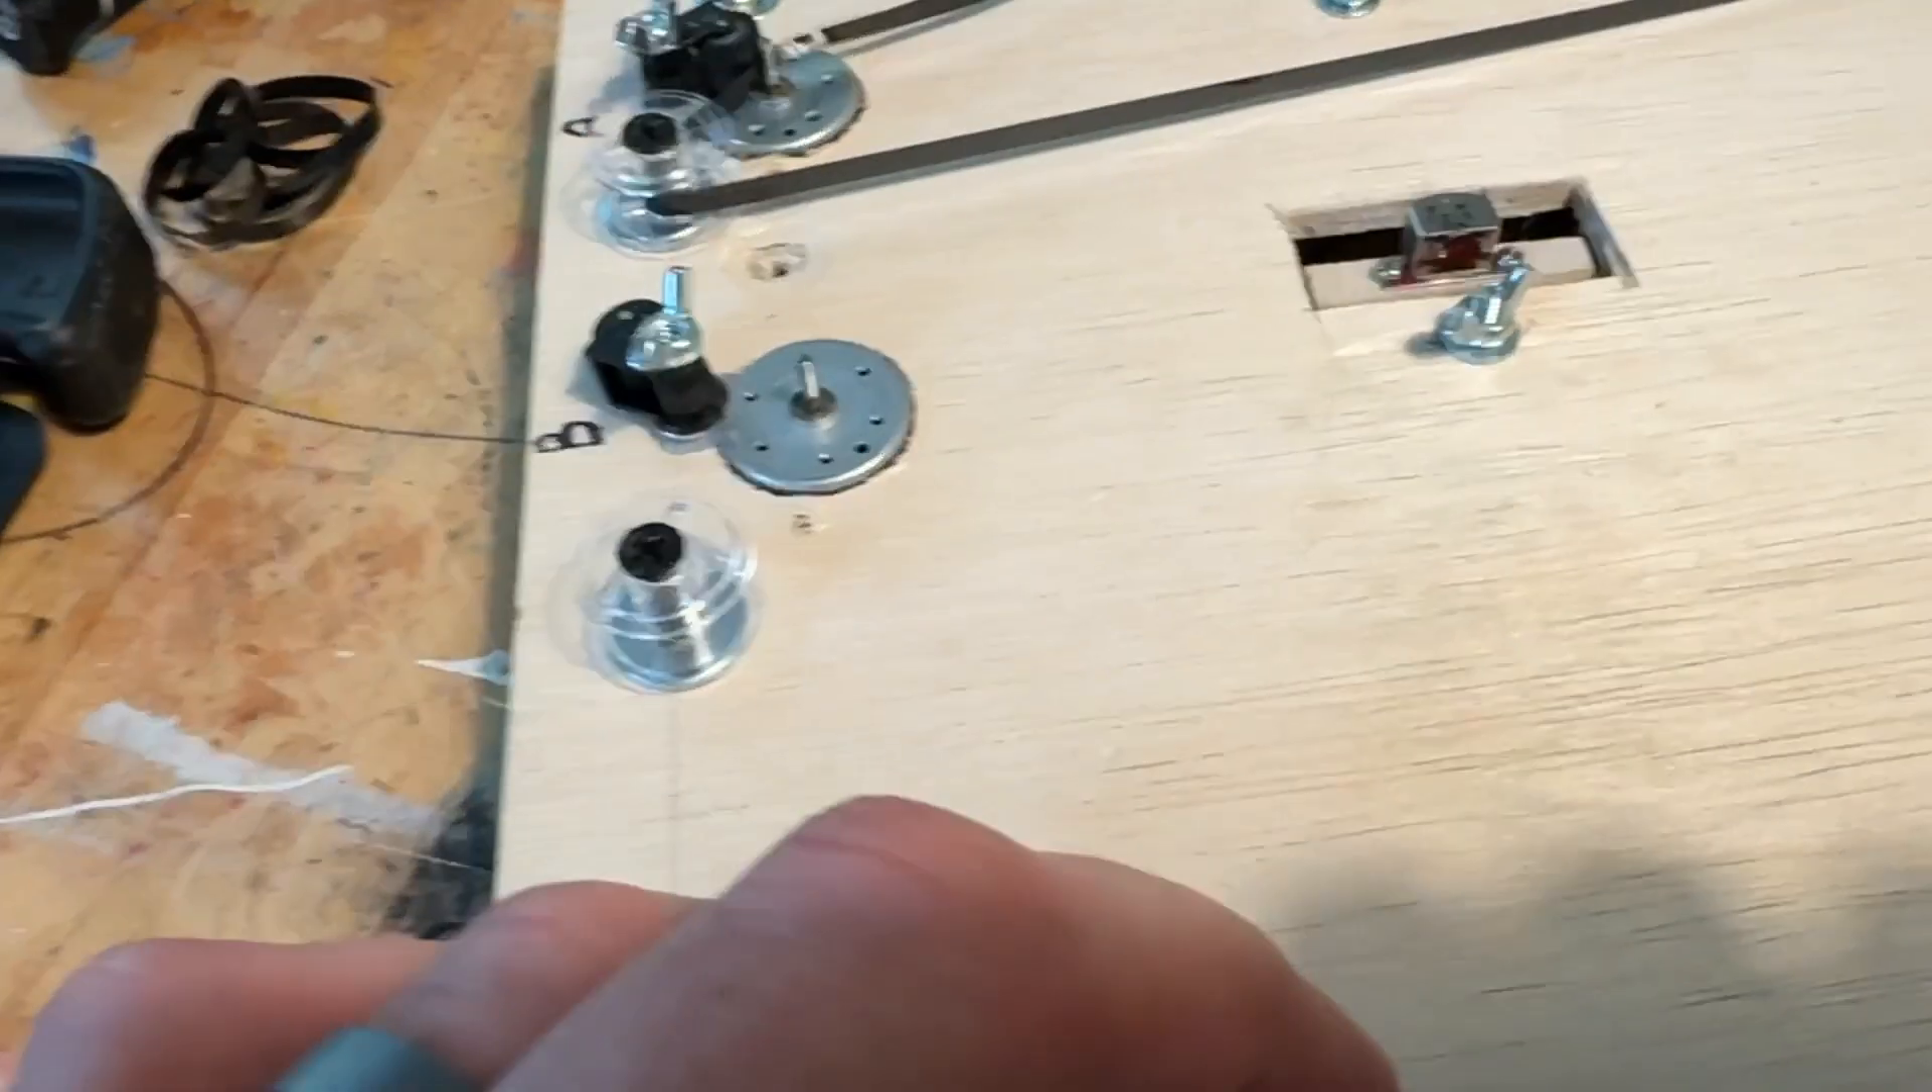I decided to use these sewing bobbins here to add a few more posts for the tape path and that just made the angle that it had to go around a lot less severe.